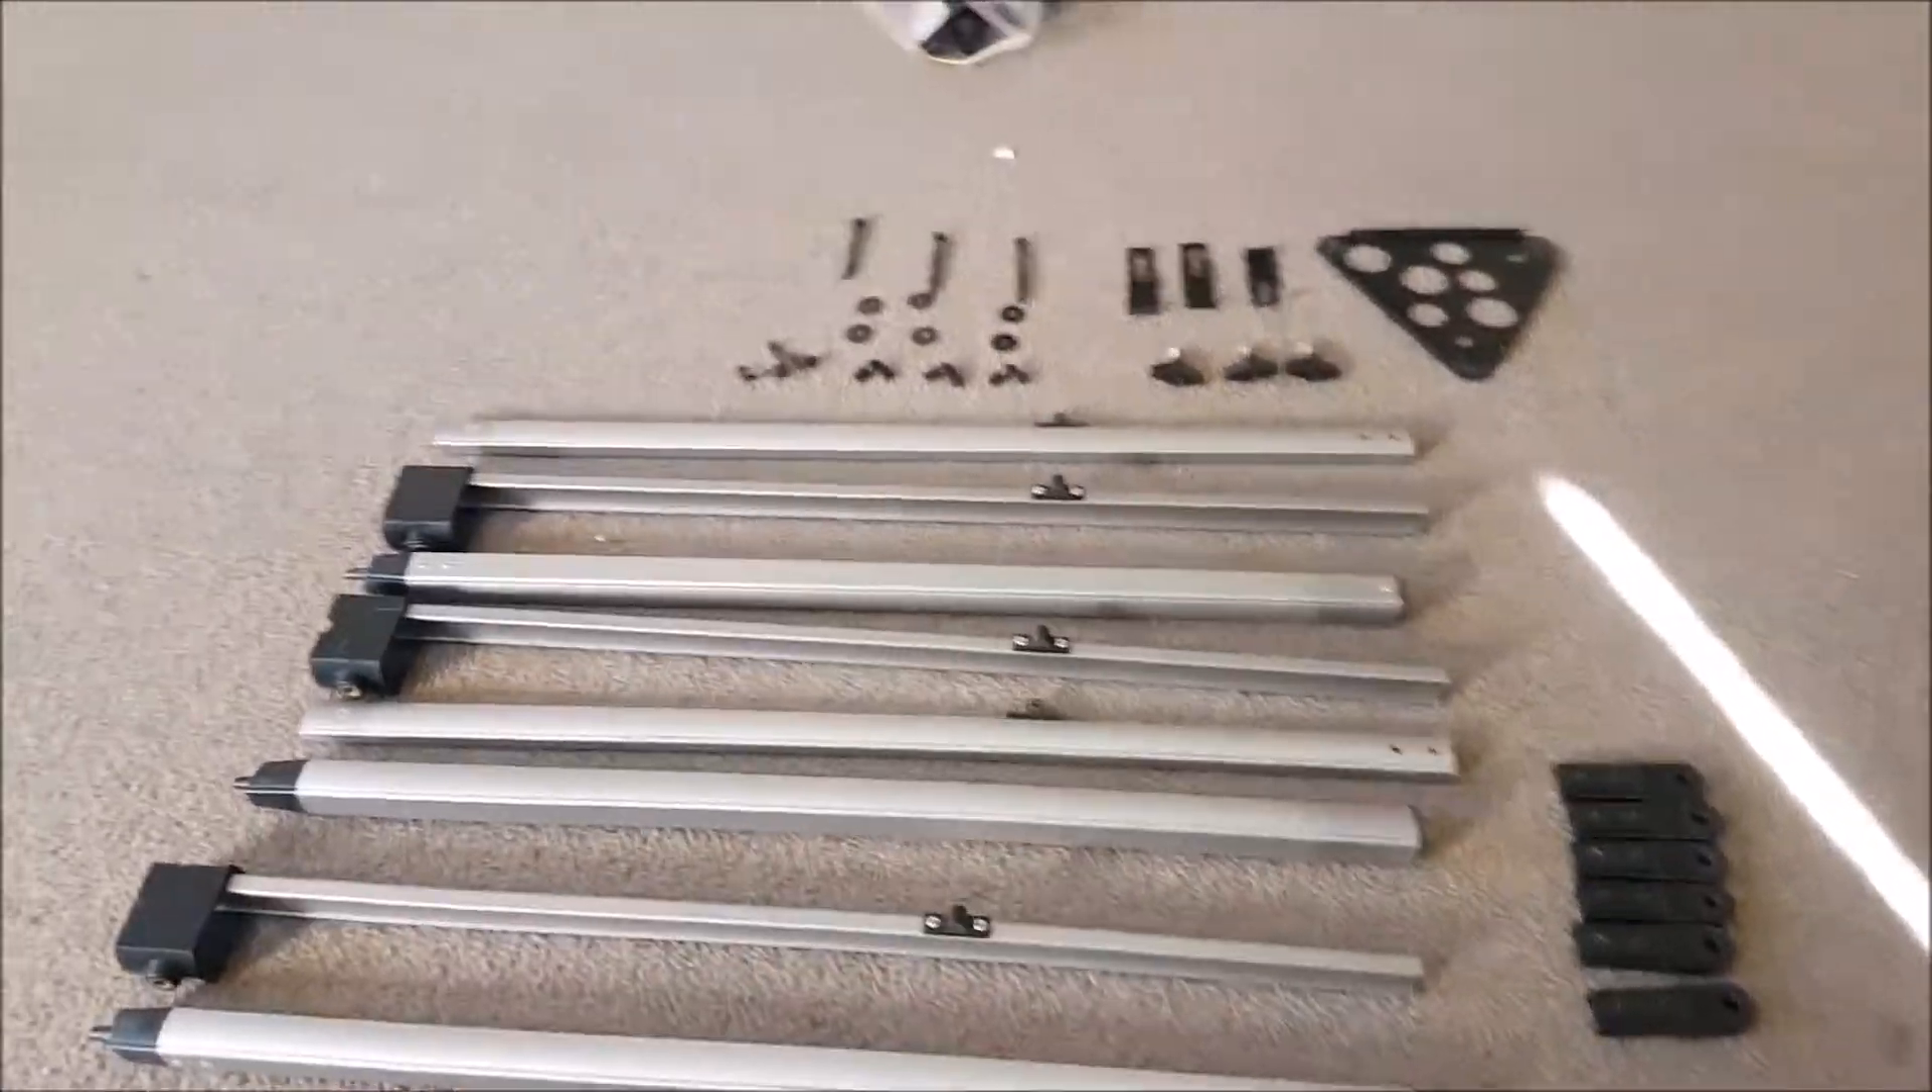Right, so the tripod has been disassembled.